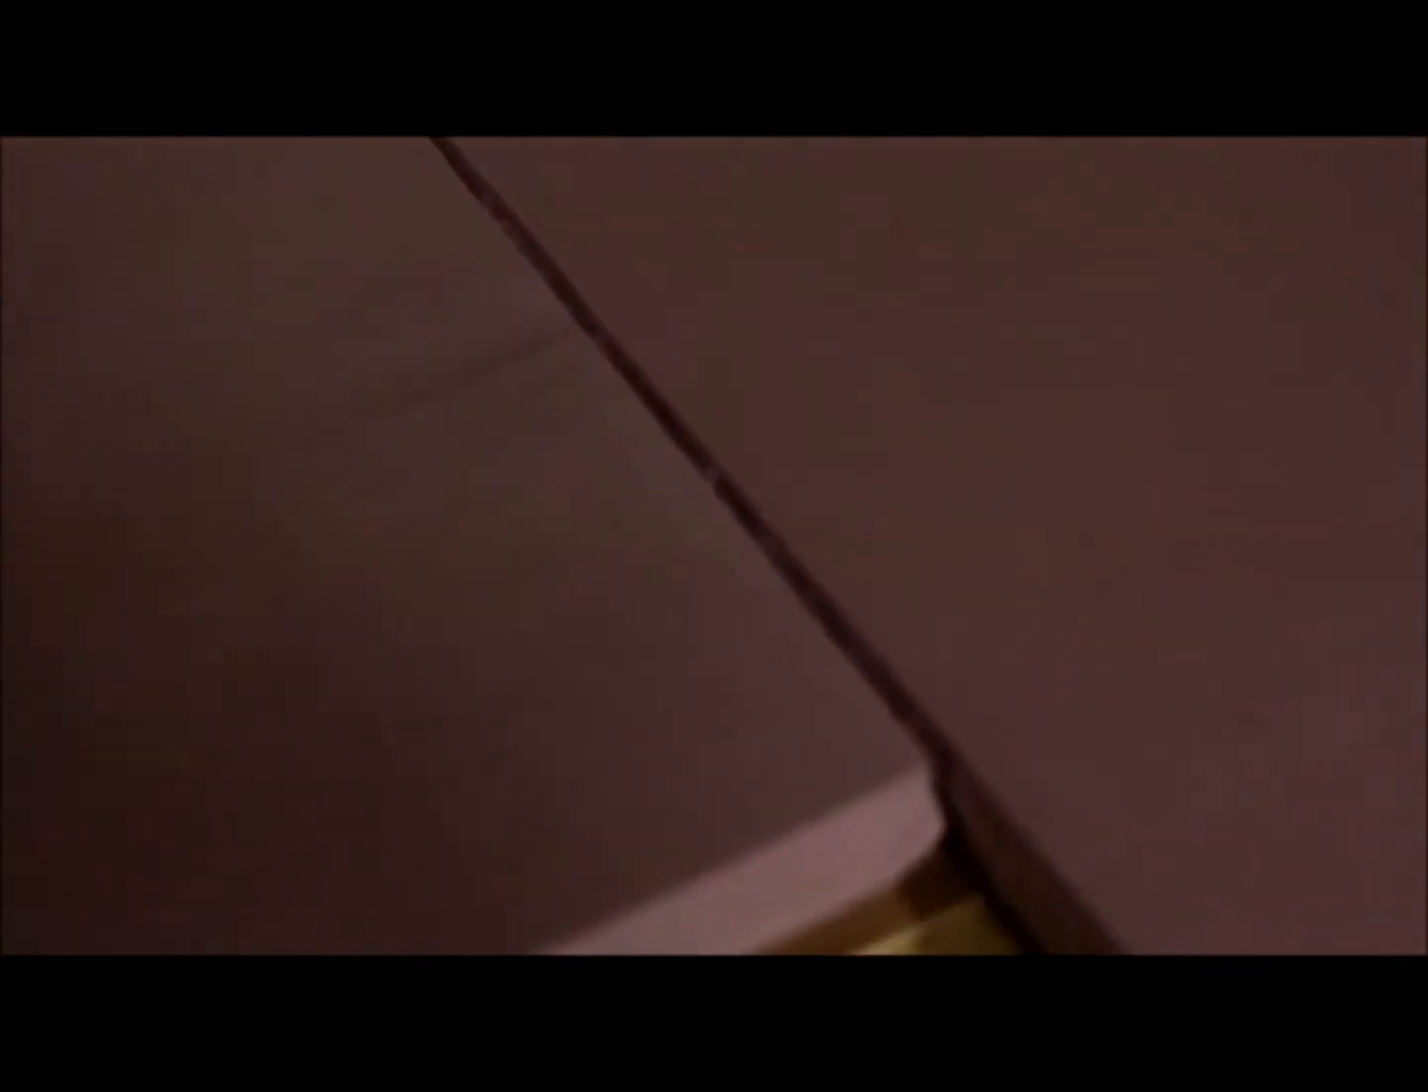As you as you join different pieces of foam together as you can see I laid down the piece and at the joints you're obviously going to have gaps some places the gaps are going to be bigger than others.